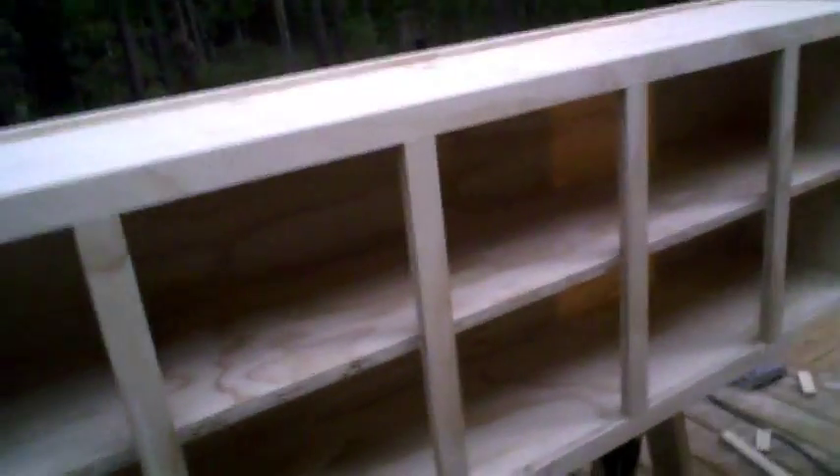As the sun goes down, this cabinet is now faced out.